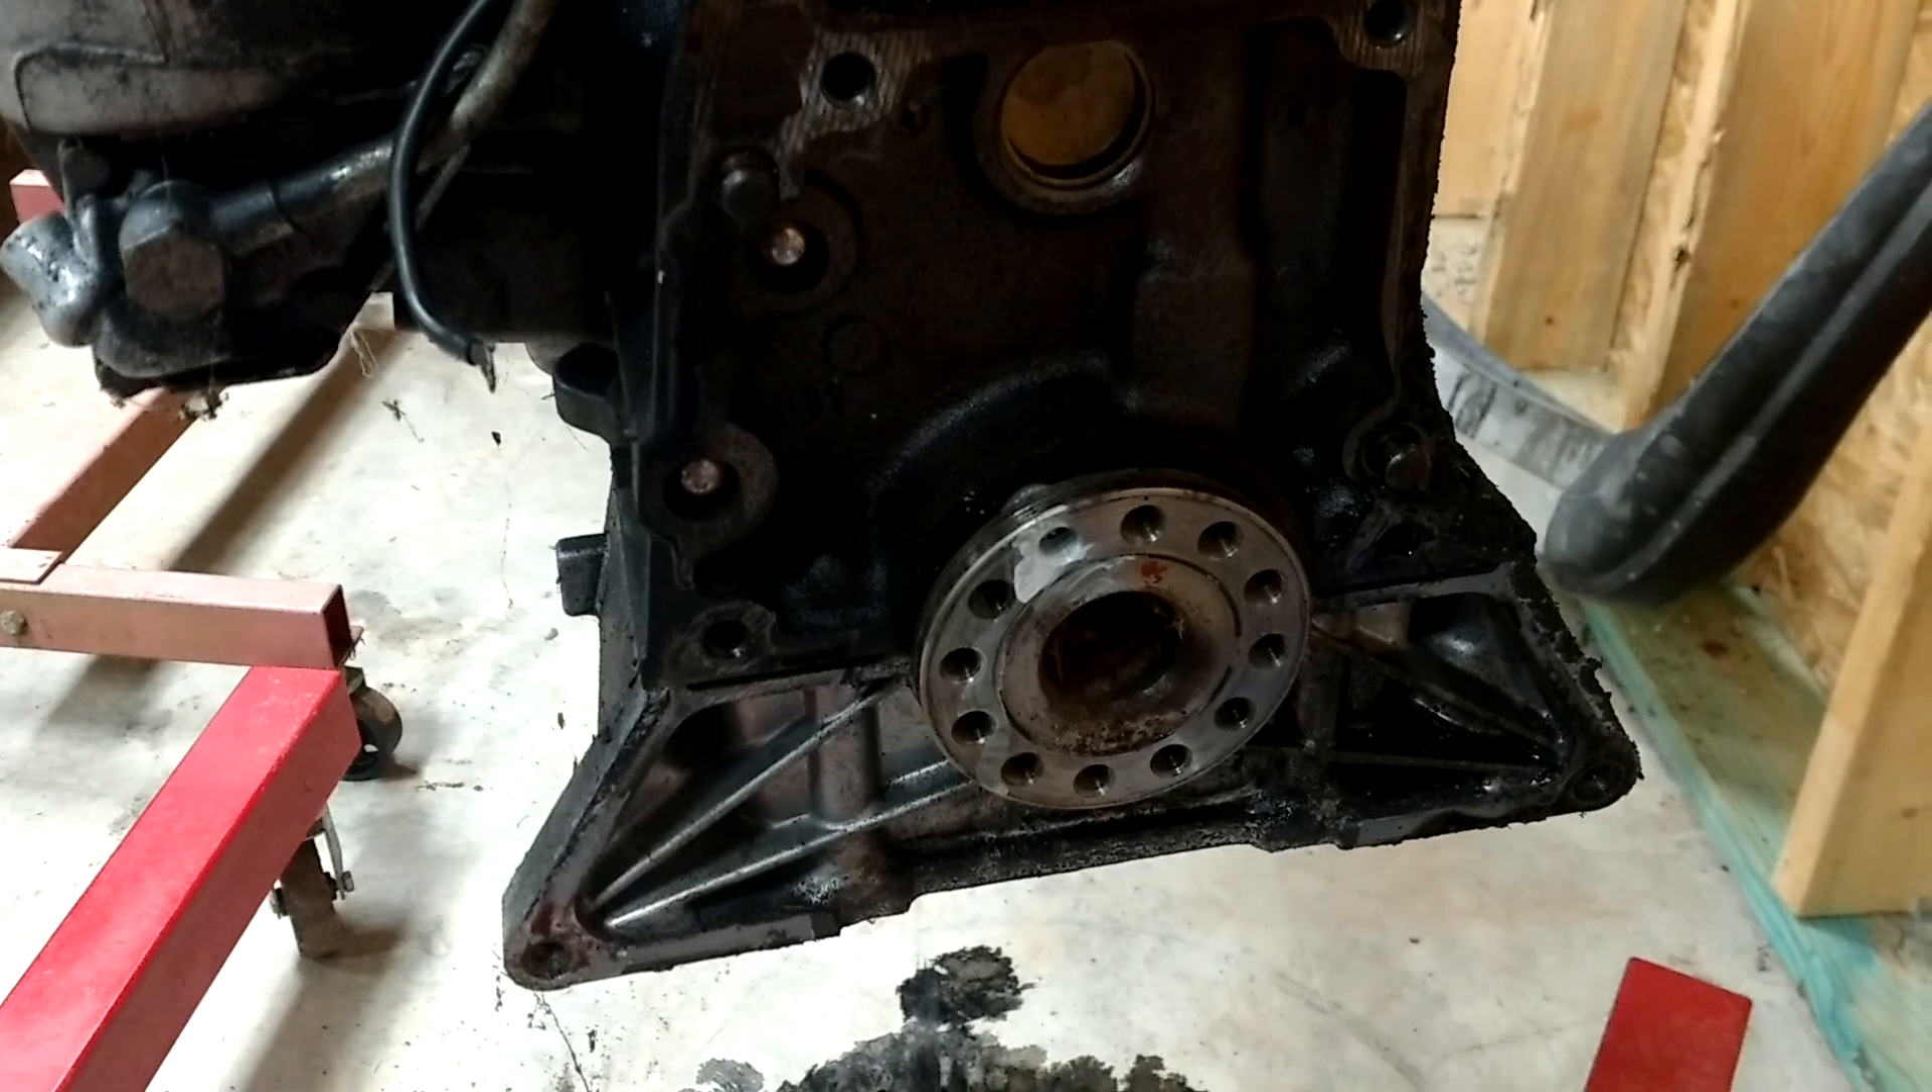Um, so all I've done is taken off the flywheel and, uh, I've heard that the flywheel might be balanced to the crank.